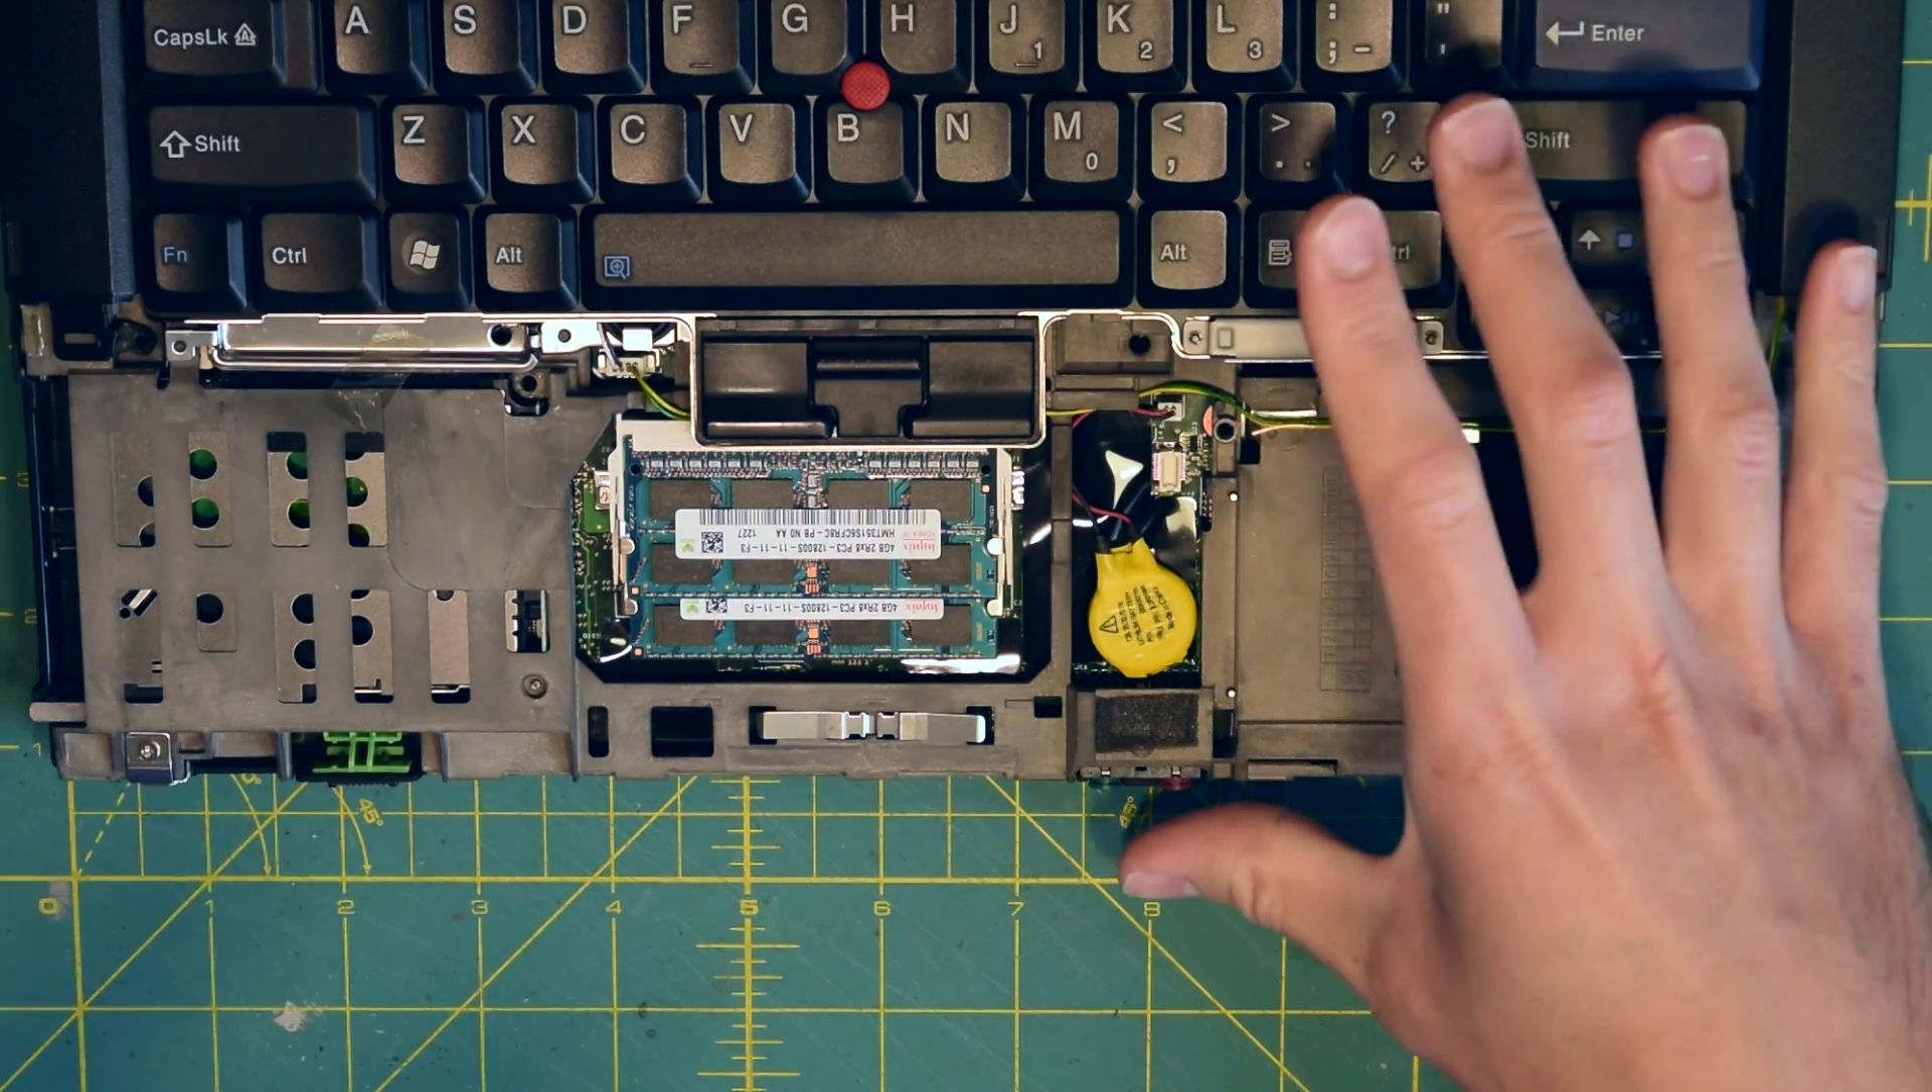So we have eight gigabytes of ddr3 ram installed now and now we just got to go backwards and put everything back together.